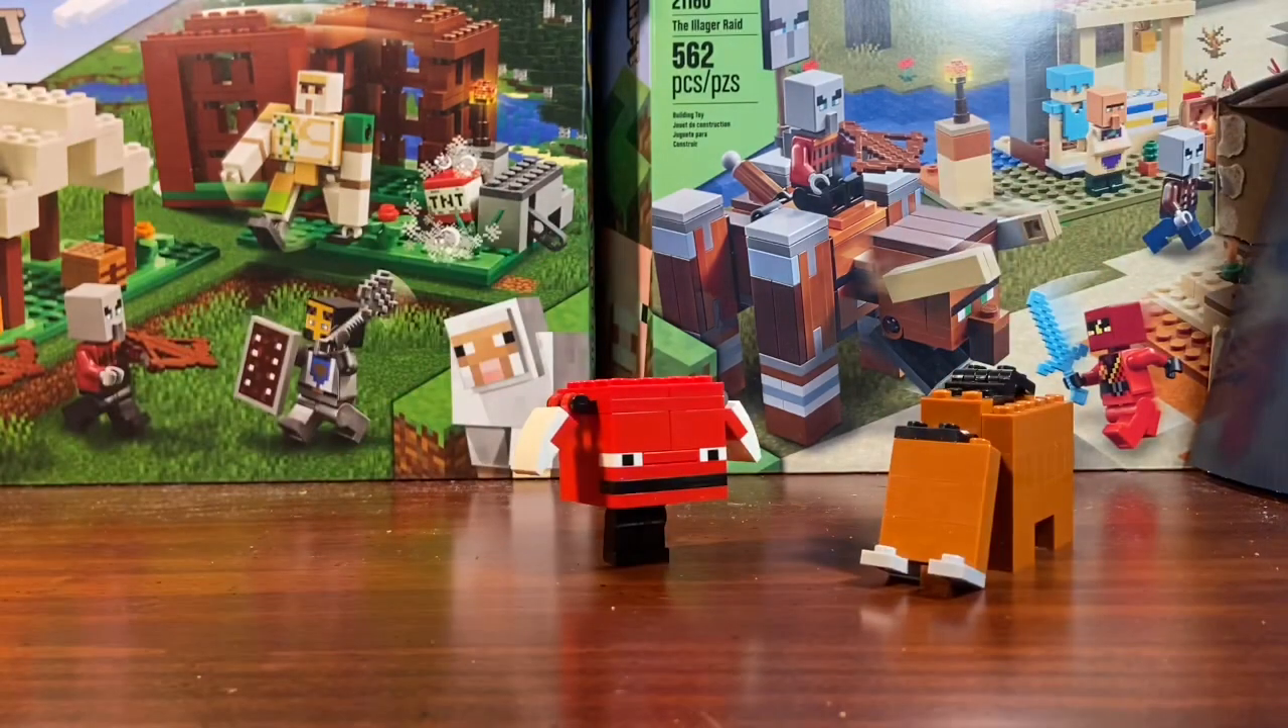So yeah so now we've finished both the strider and the hoglin but now it's time for some more nether stuff with some more accessories like the trees and the warped and crimson trees will be next.